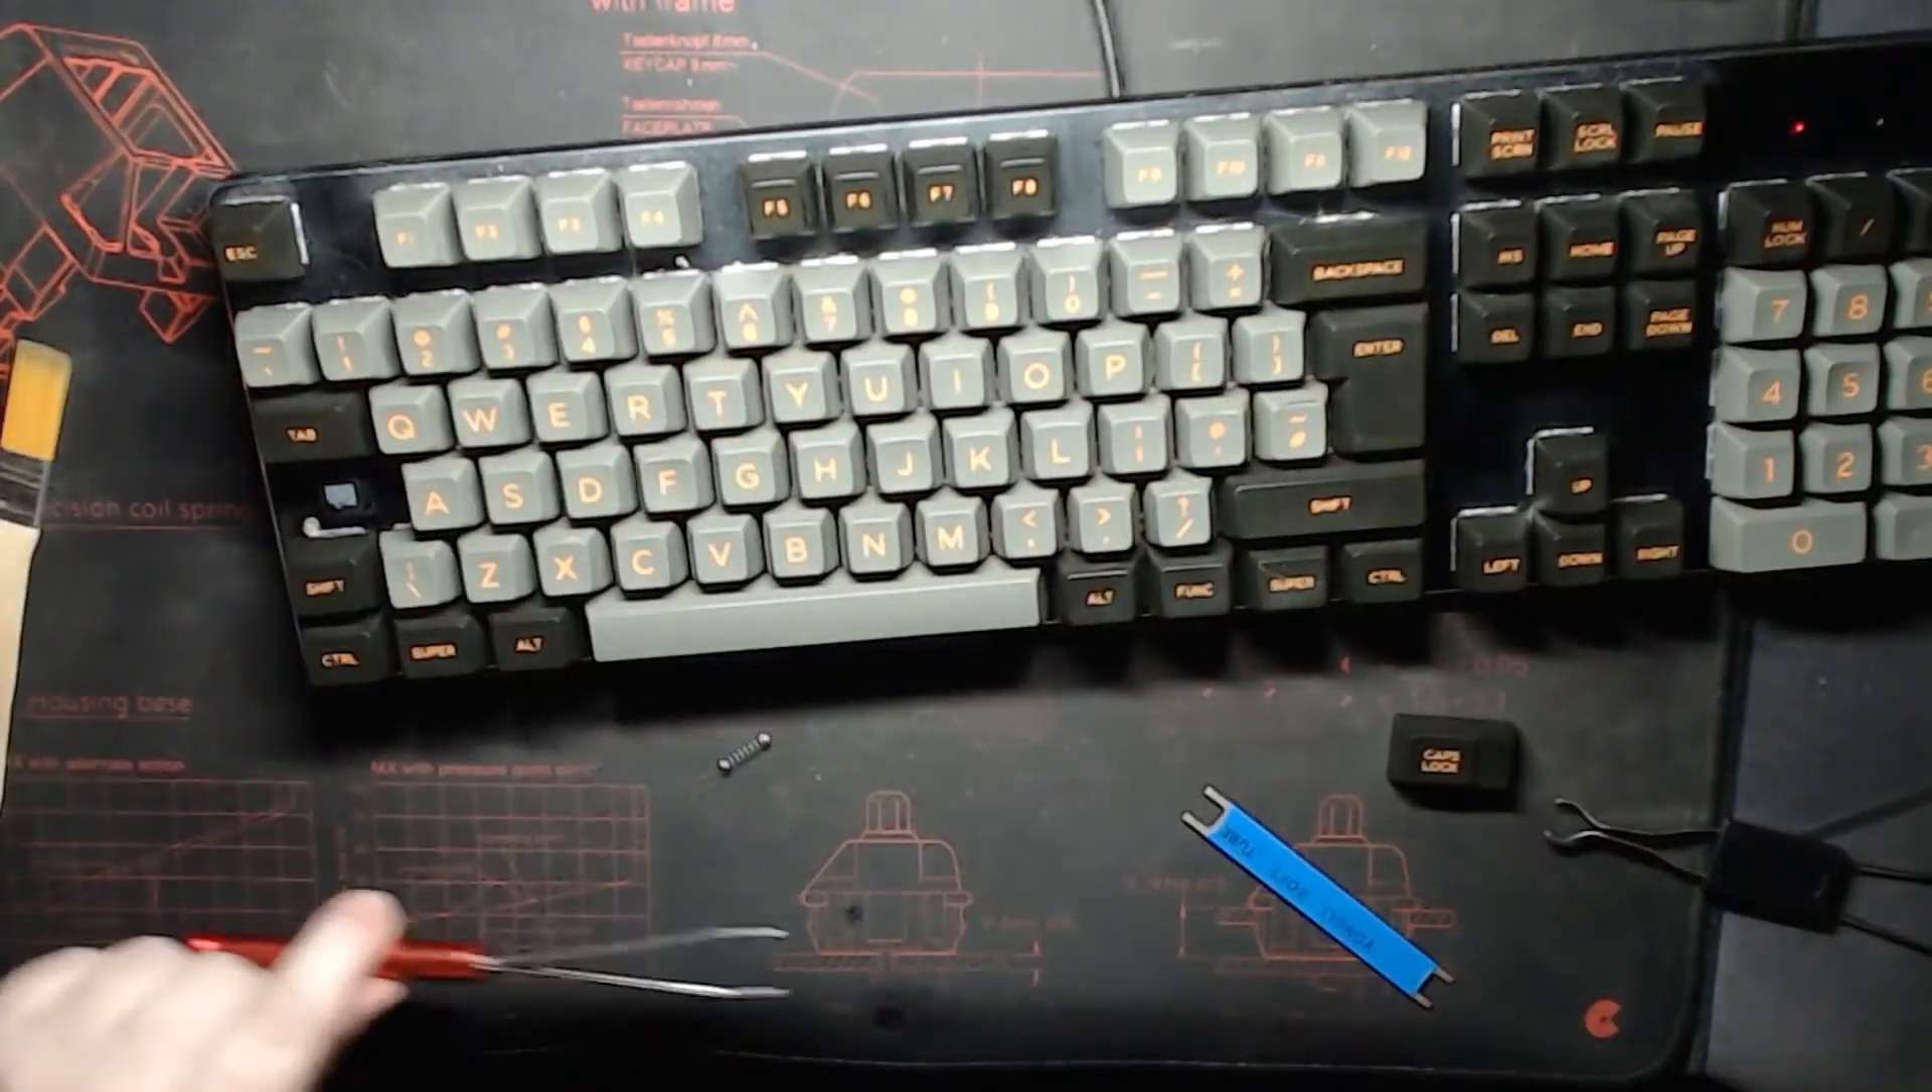We're pretty much done. Right, time to slap the caps lock key cap back on top.